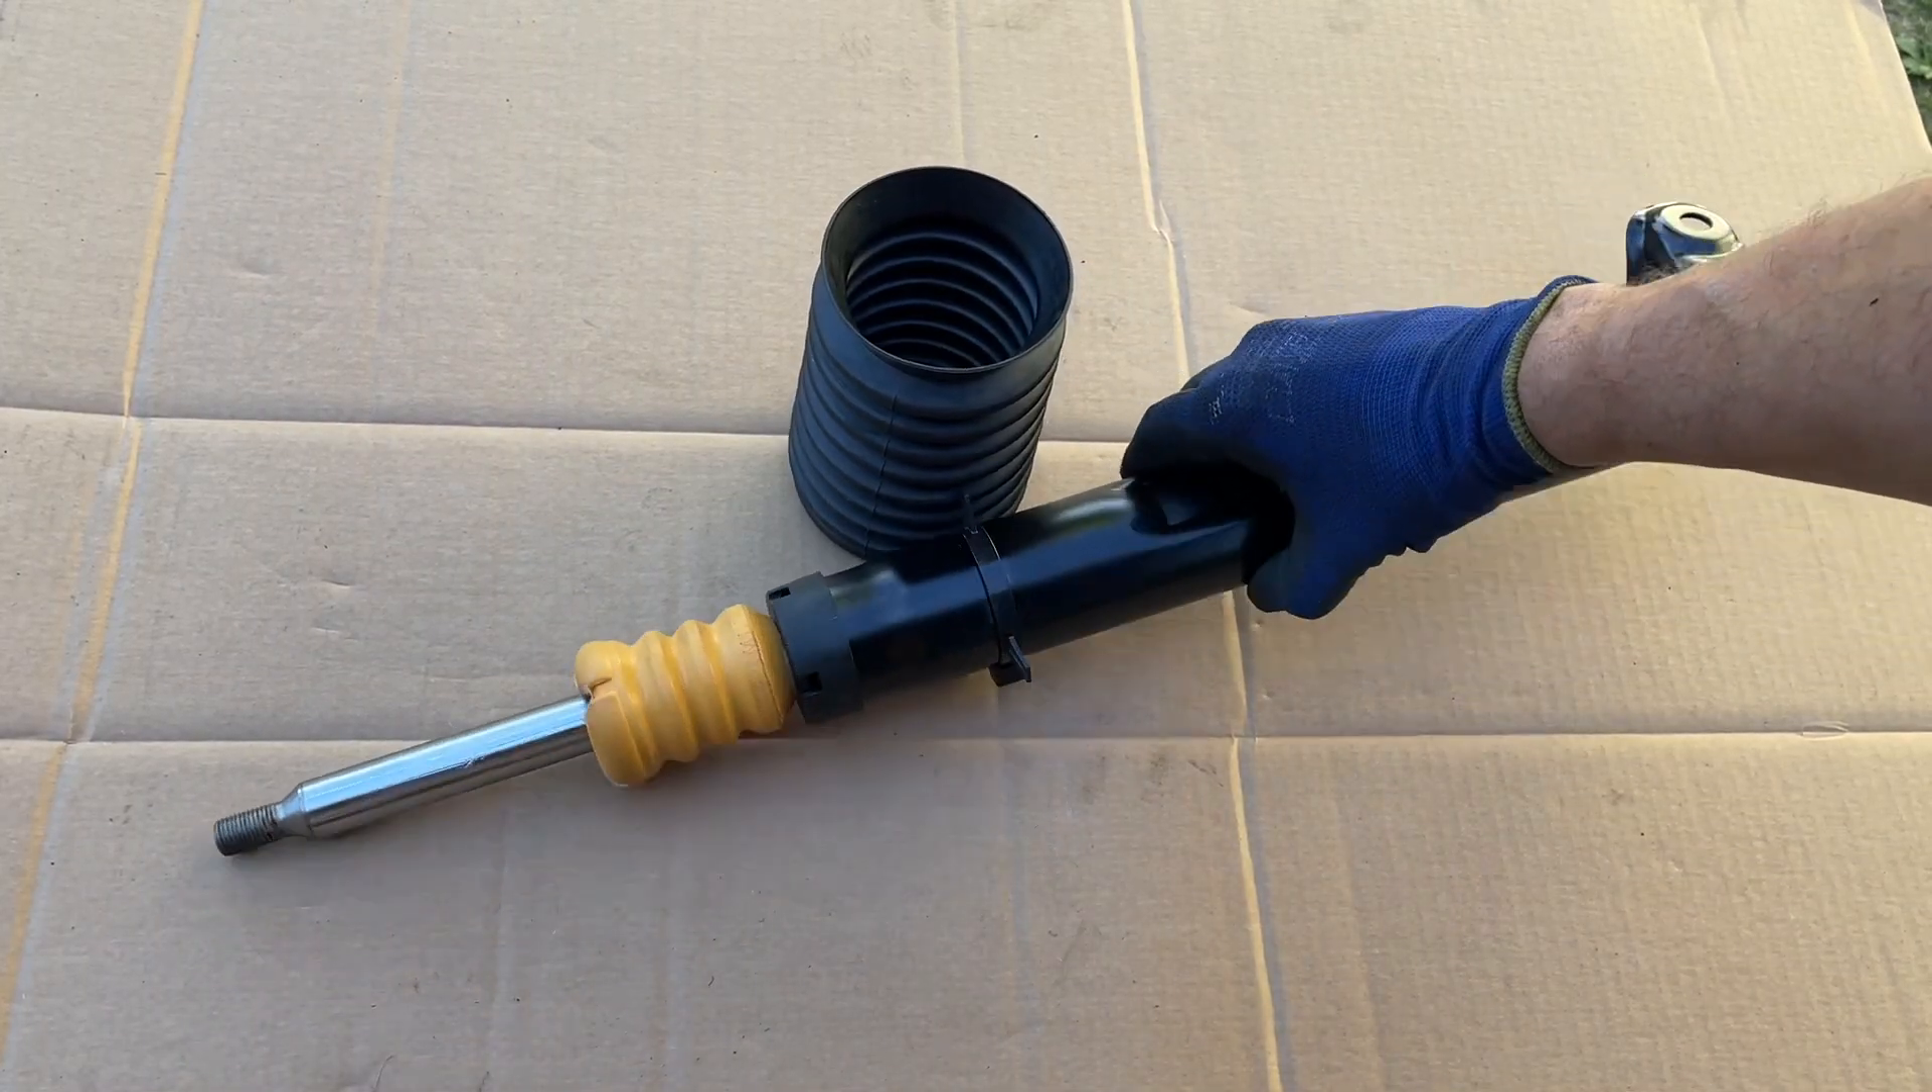Als Vorbereitung habe ich den Anschlagspuffer montiert.